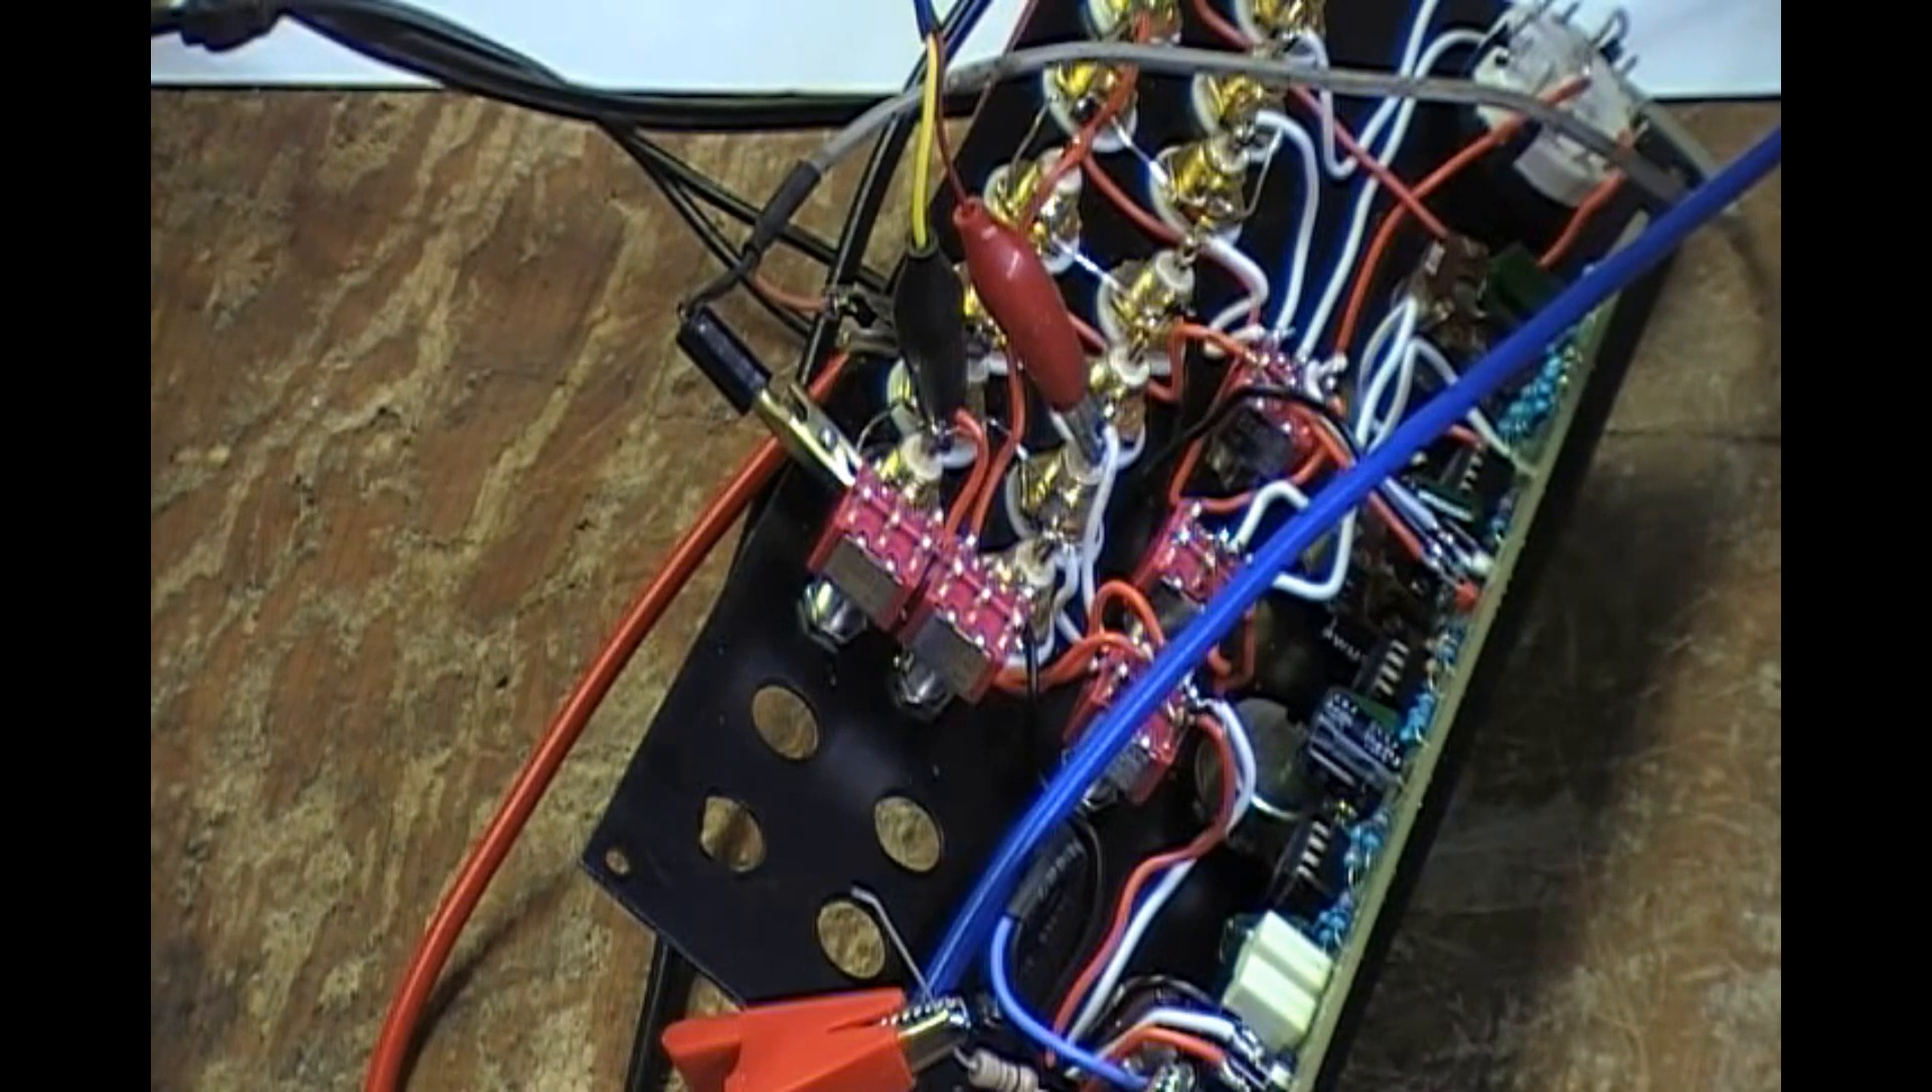As you might be able to see, I've got most everything wired up on this panel.